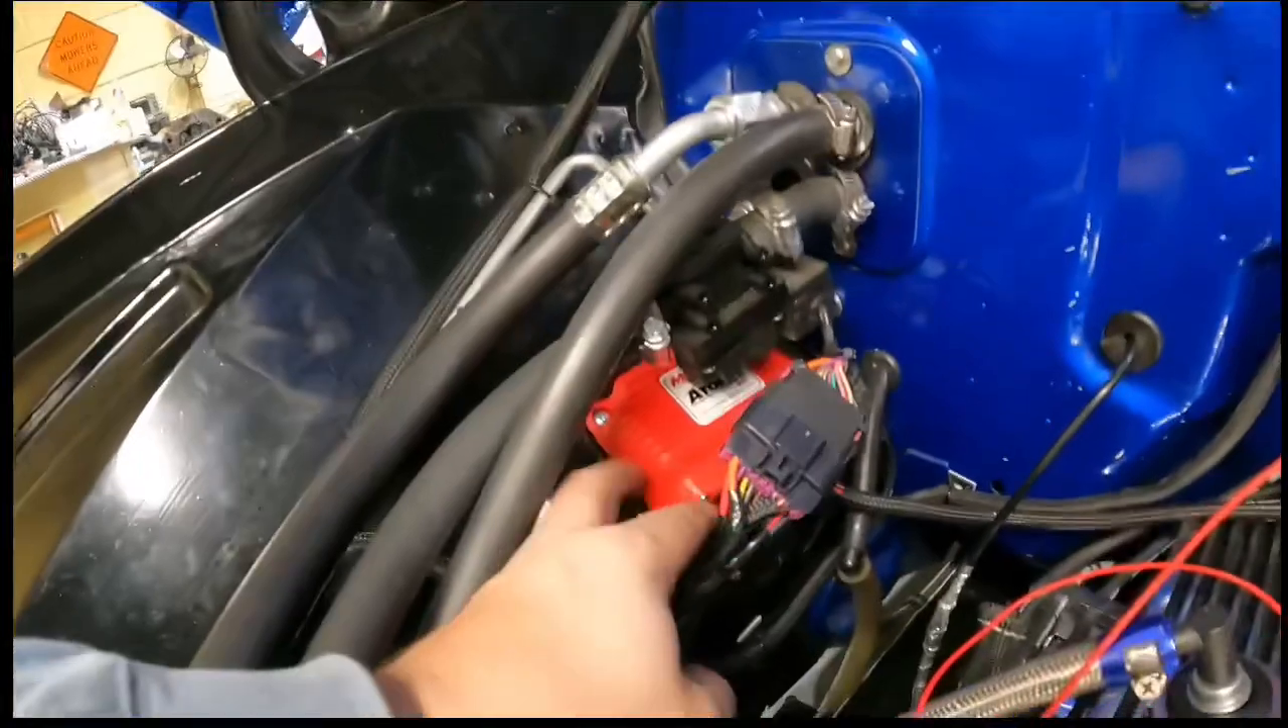I got the power module mounted back in there.